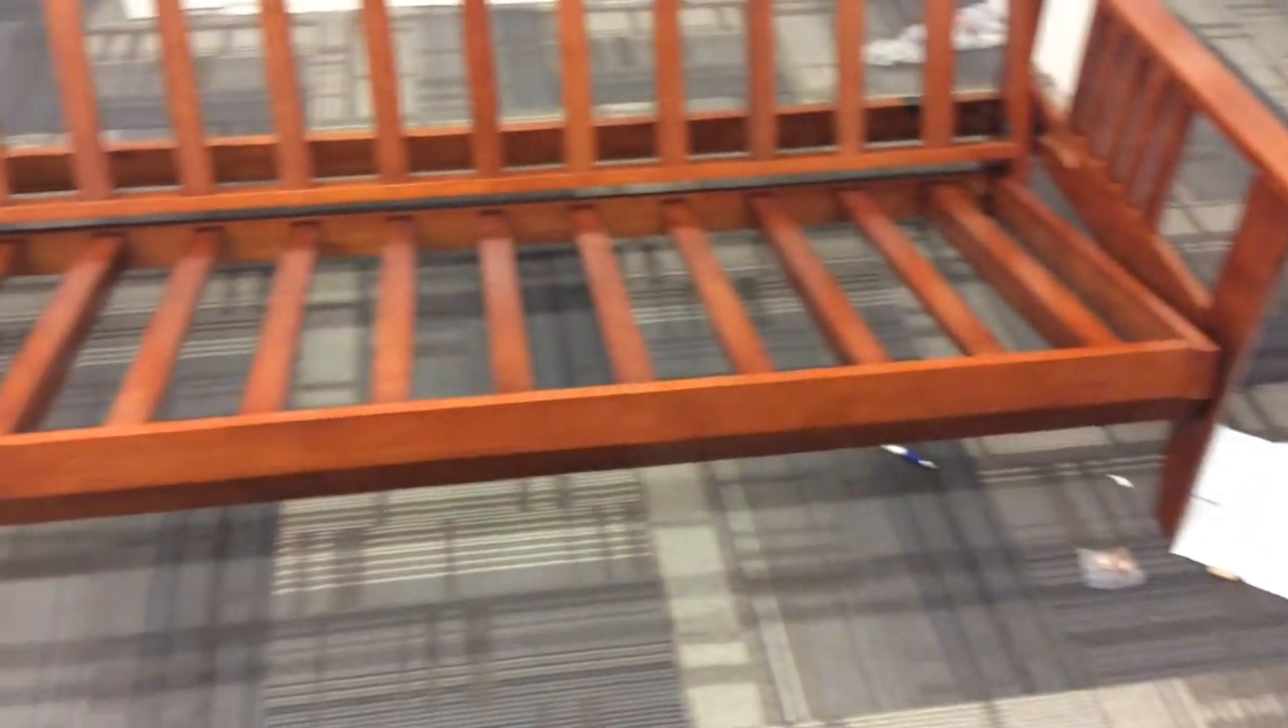Now we've got the seat deck all attached to the back deck there.